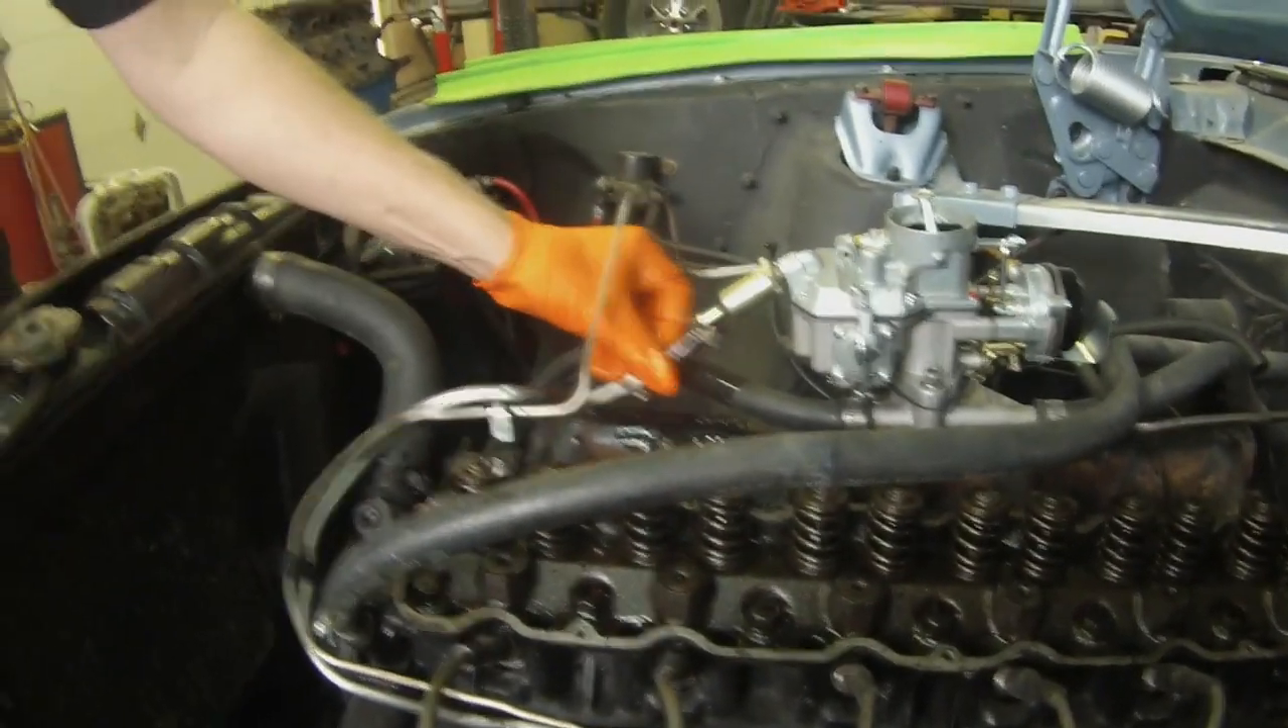So like first and foremost, we've already pulled the valve cover off because we had to rob the rocker arm assembly for the new engine.